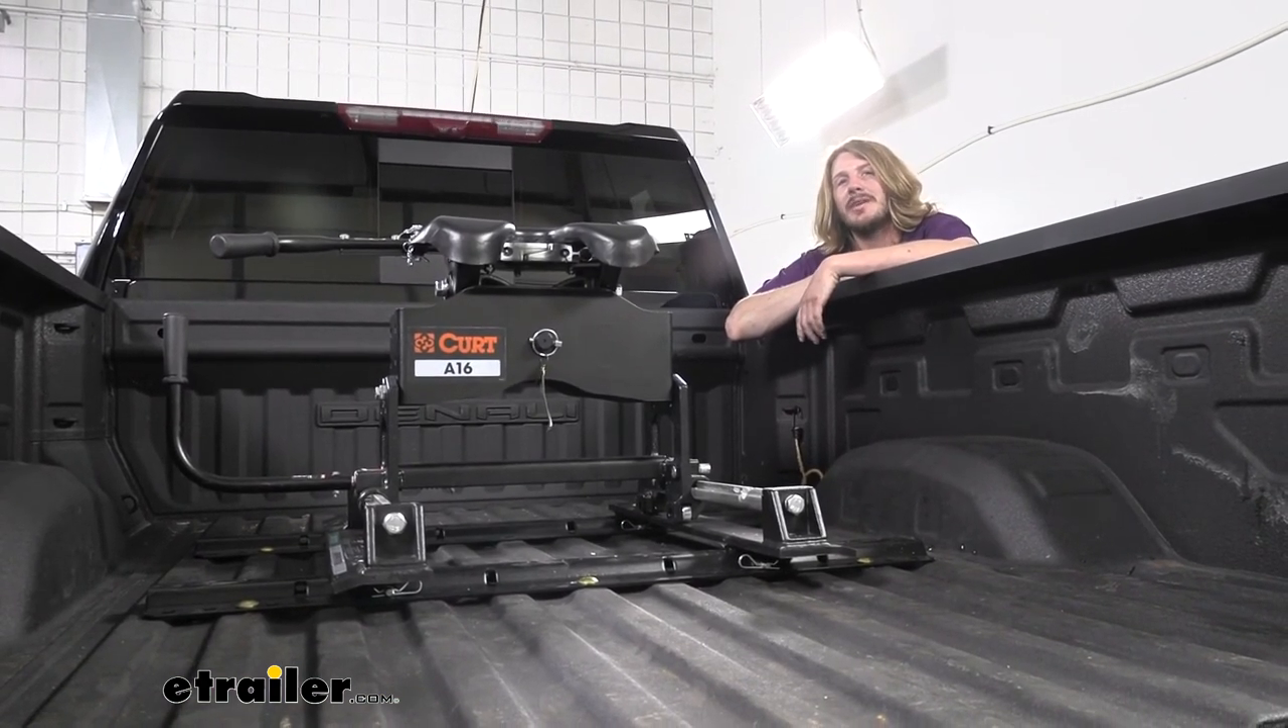And that completes our installation of Kurt's above bed base rail kit on our 2020 GMC Sierra 2500.